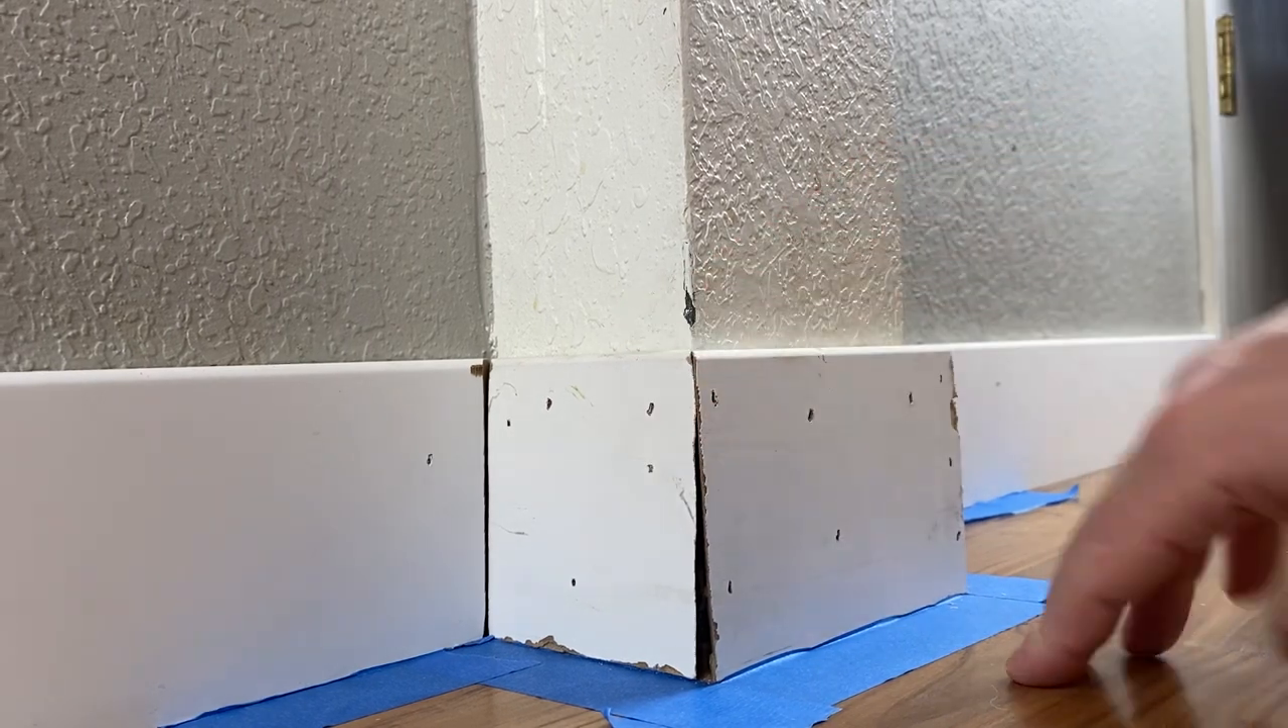They got the baseboards on however now I've got these large gaps that I have to fill.